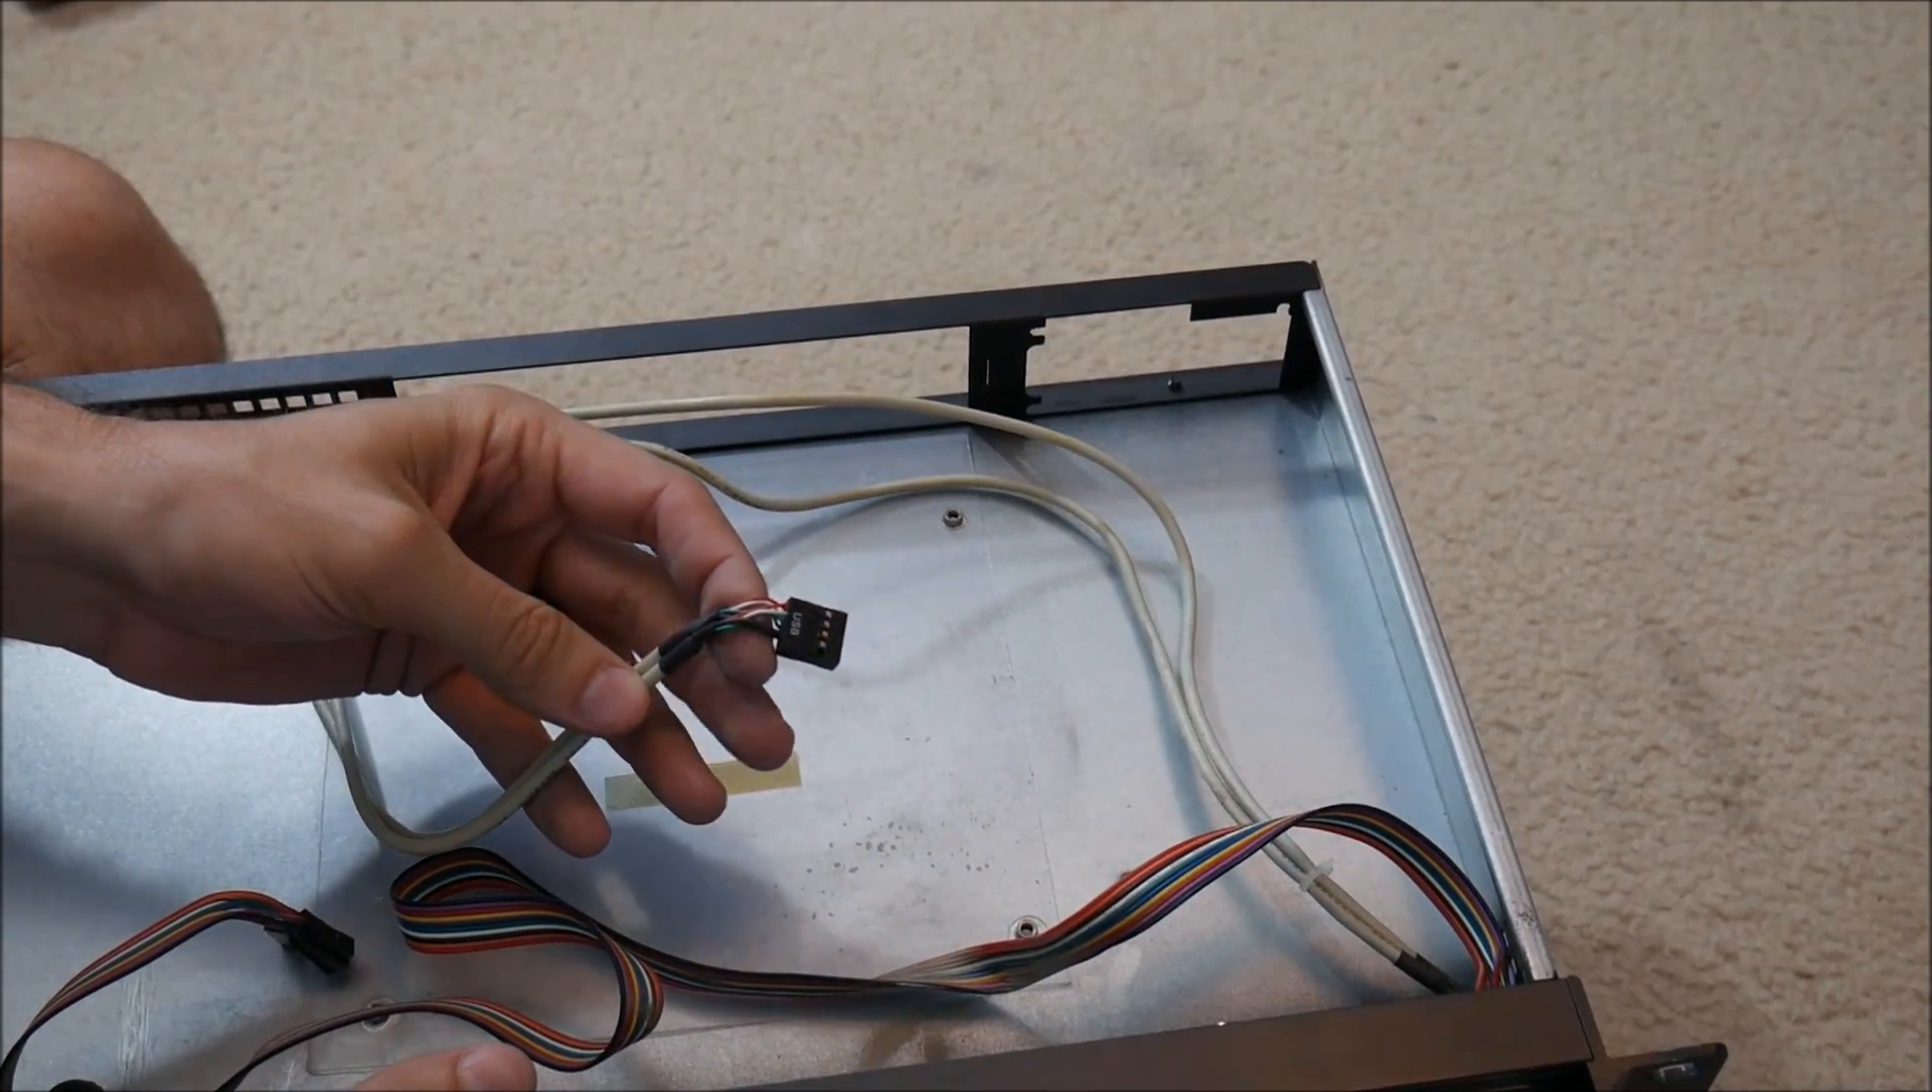So basically we've removed all of the fans from the front. We've removed the power supply. We've removed the old motherboard, the old hard drives.